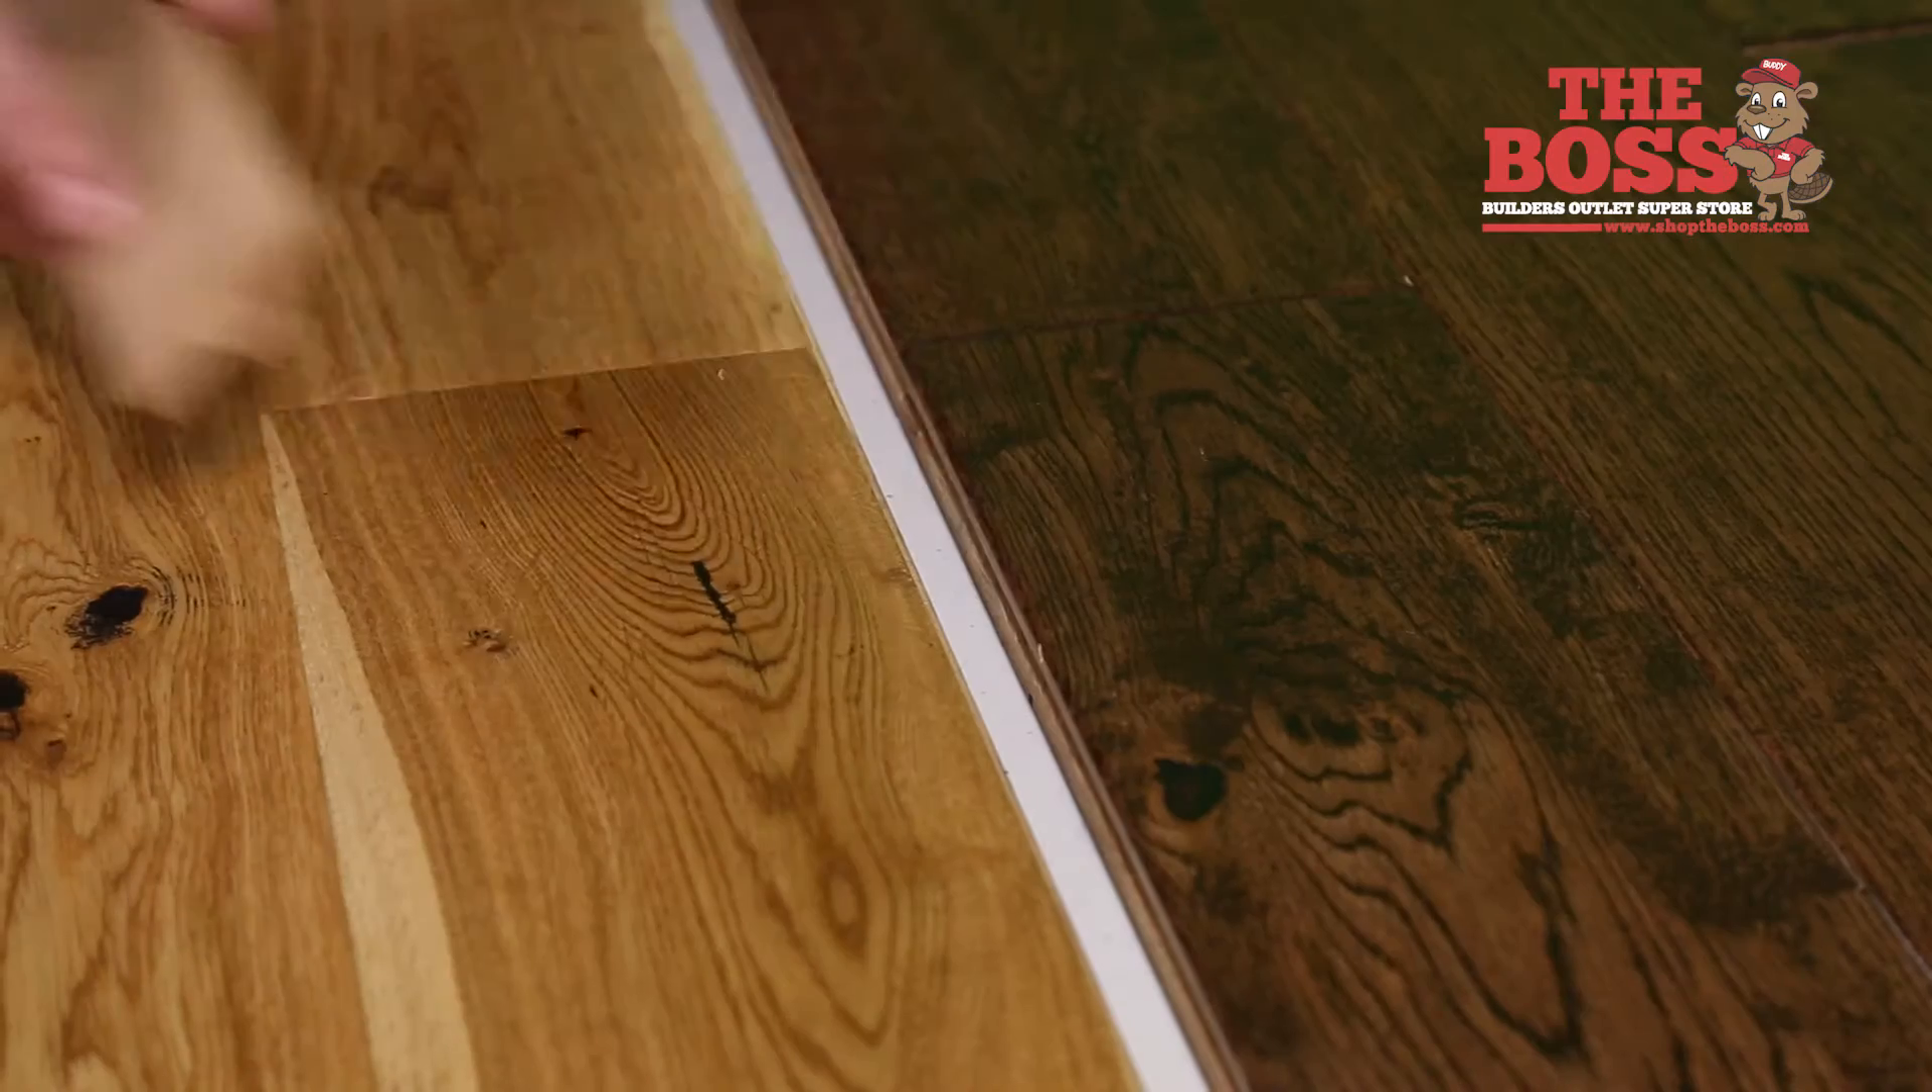So you see a gap where one floor transitions into the other.